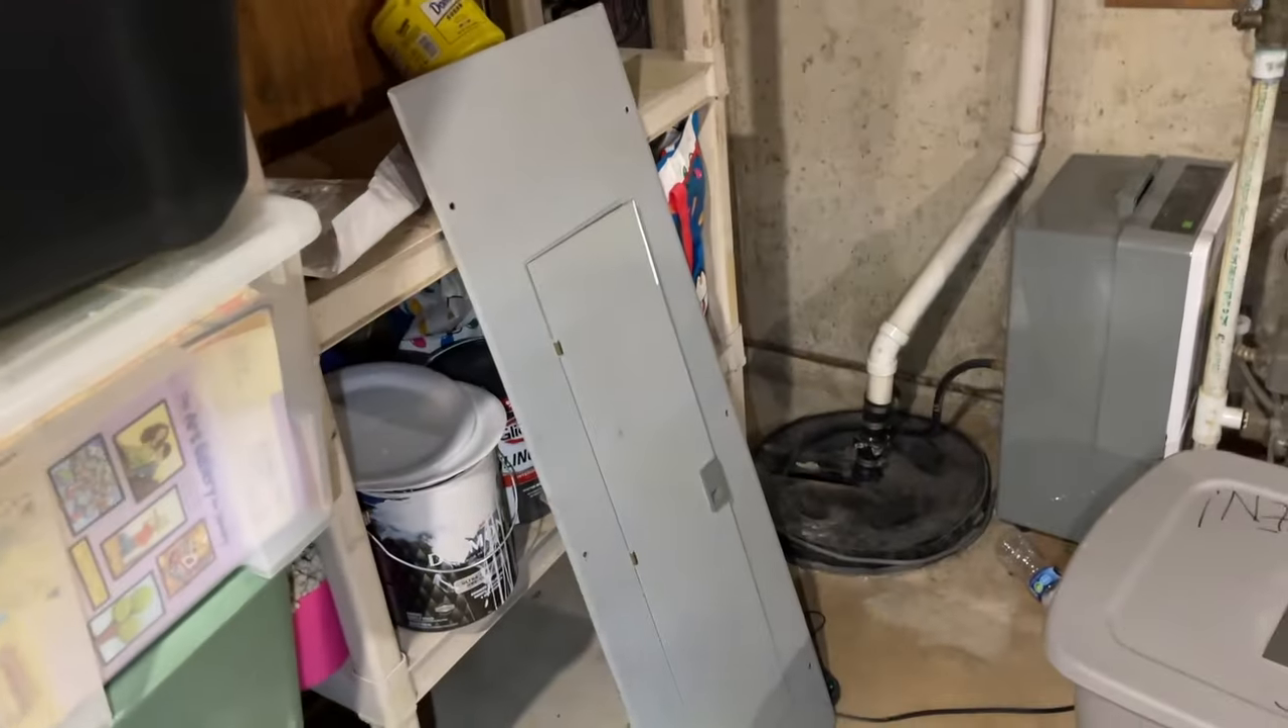I have the service panel cover removed here.